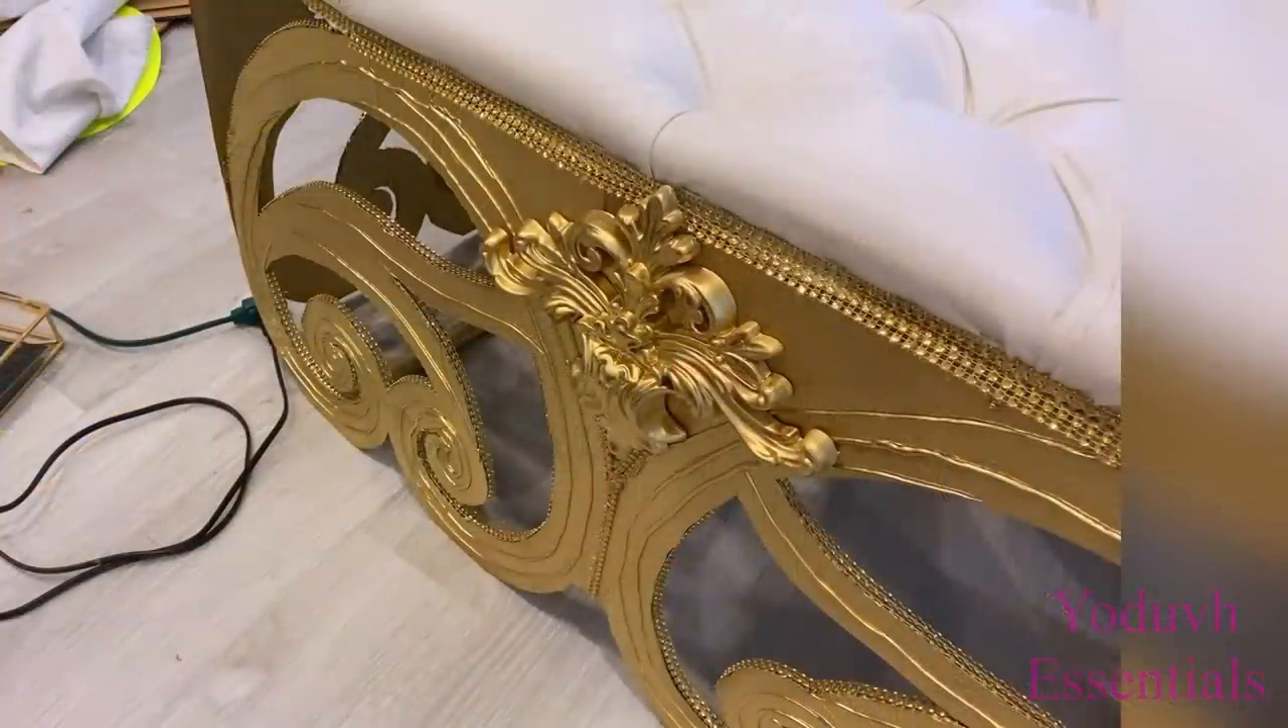This is a decorative onlay that I spray painted gold and attached it at the upper part of the bench.